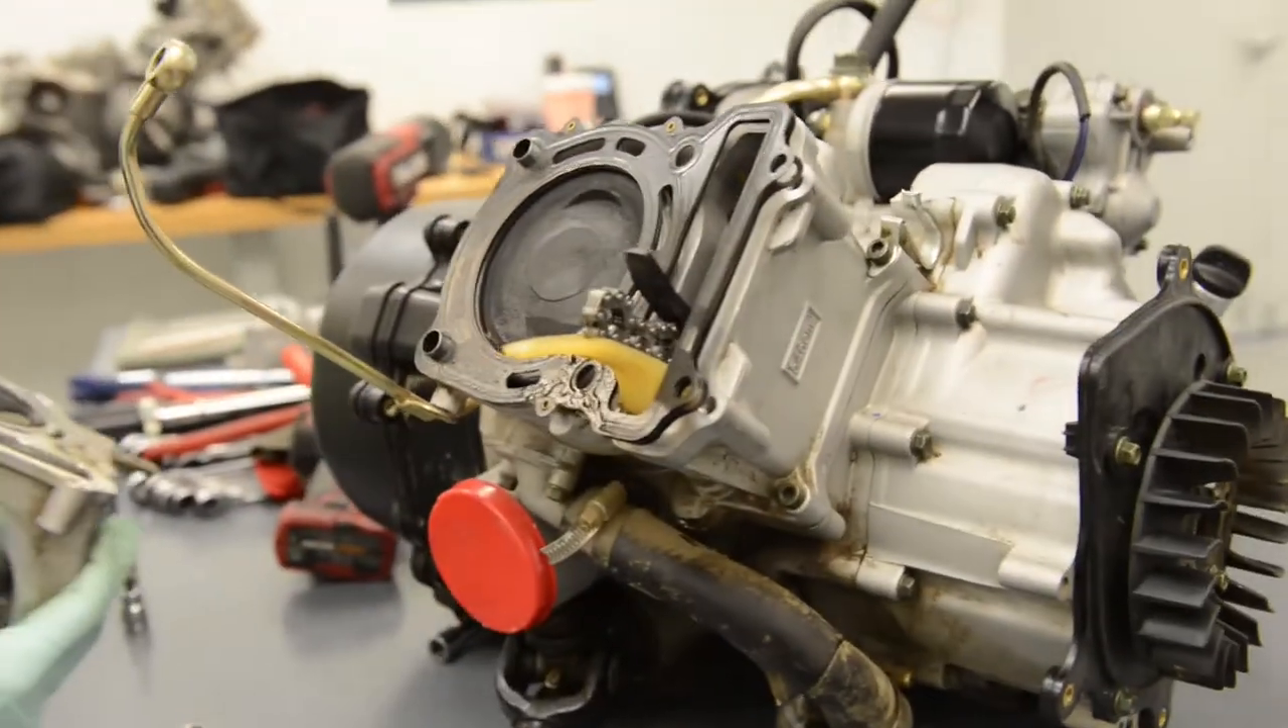Now you have access to your head gasket.